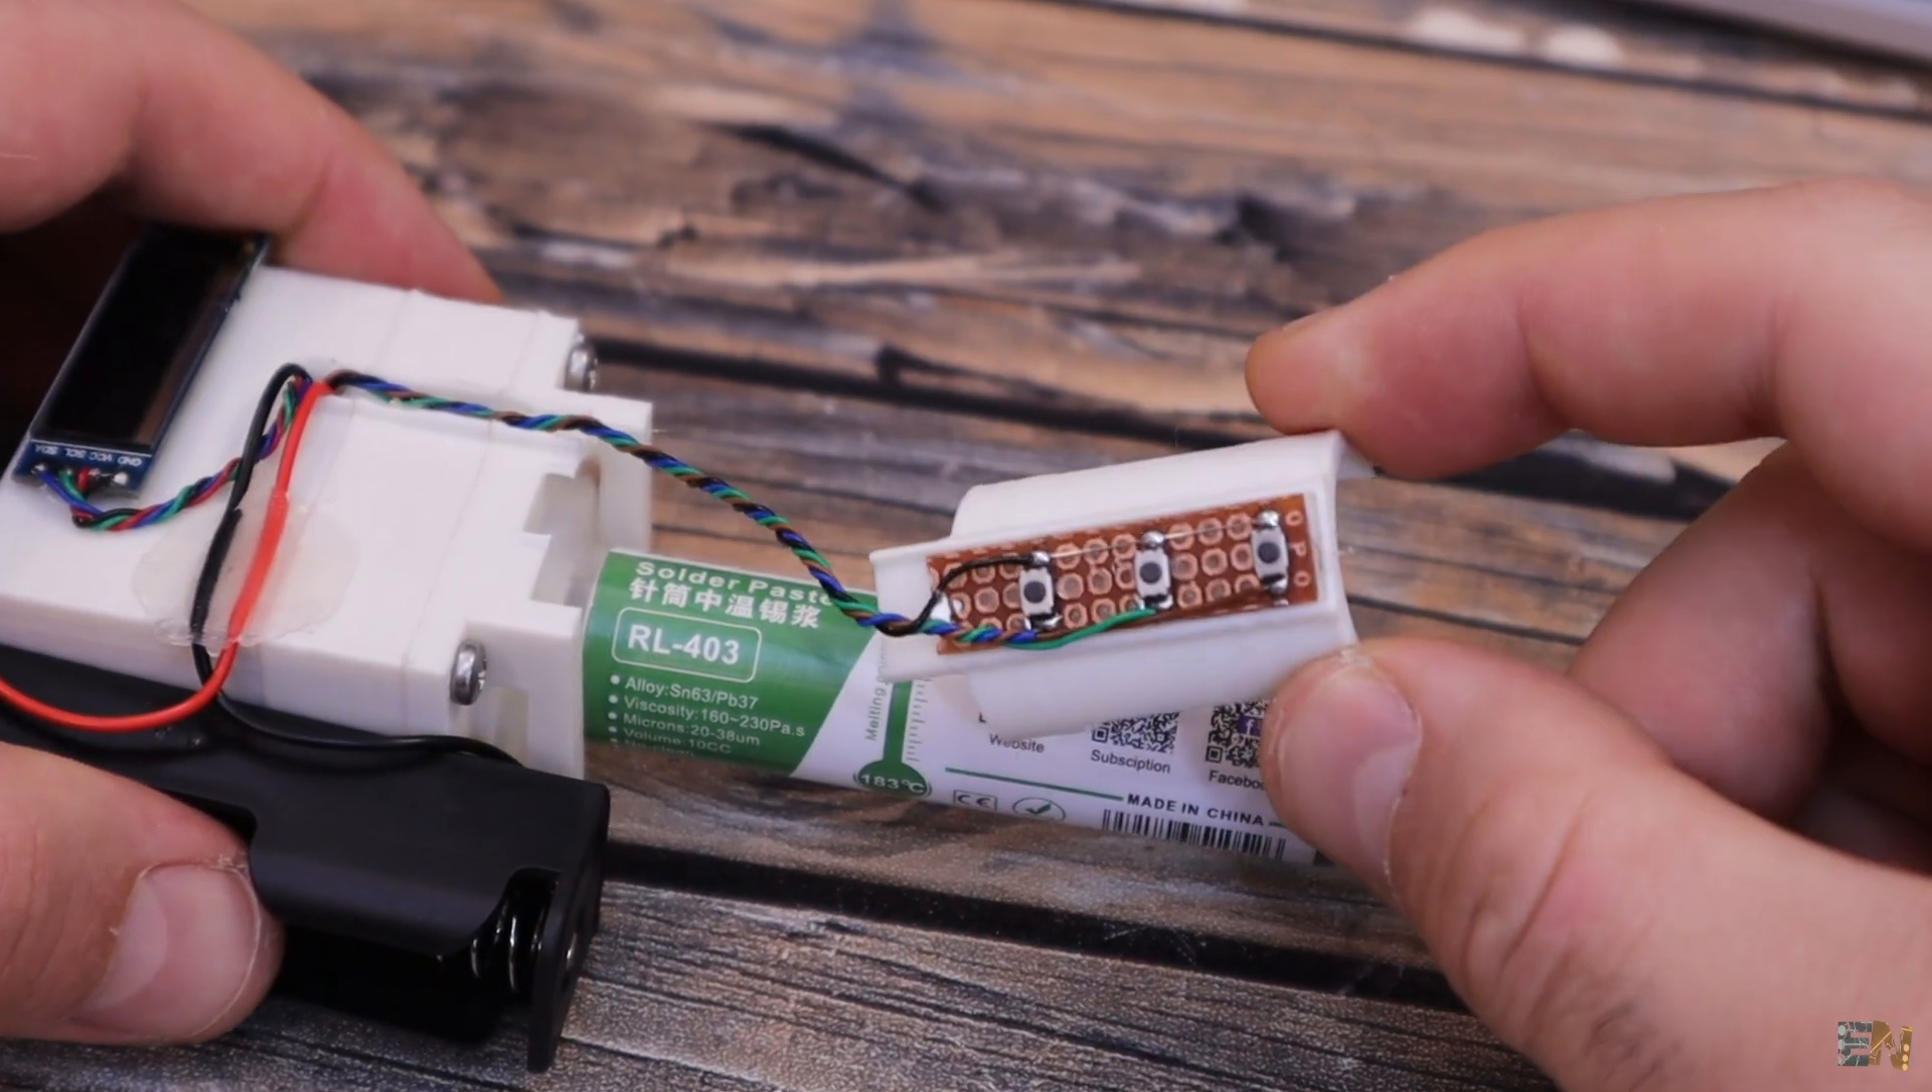As for the small buttons PCB, I've printed this ring clip and glued those buttons here.